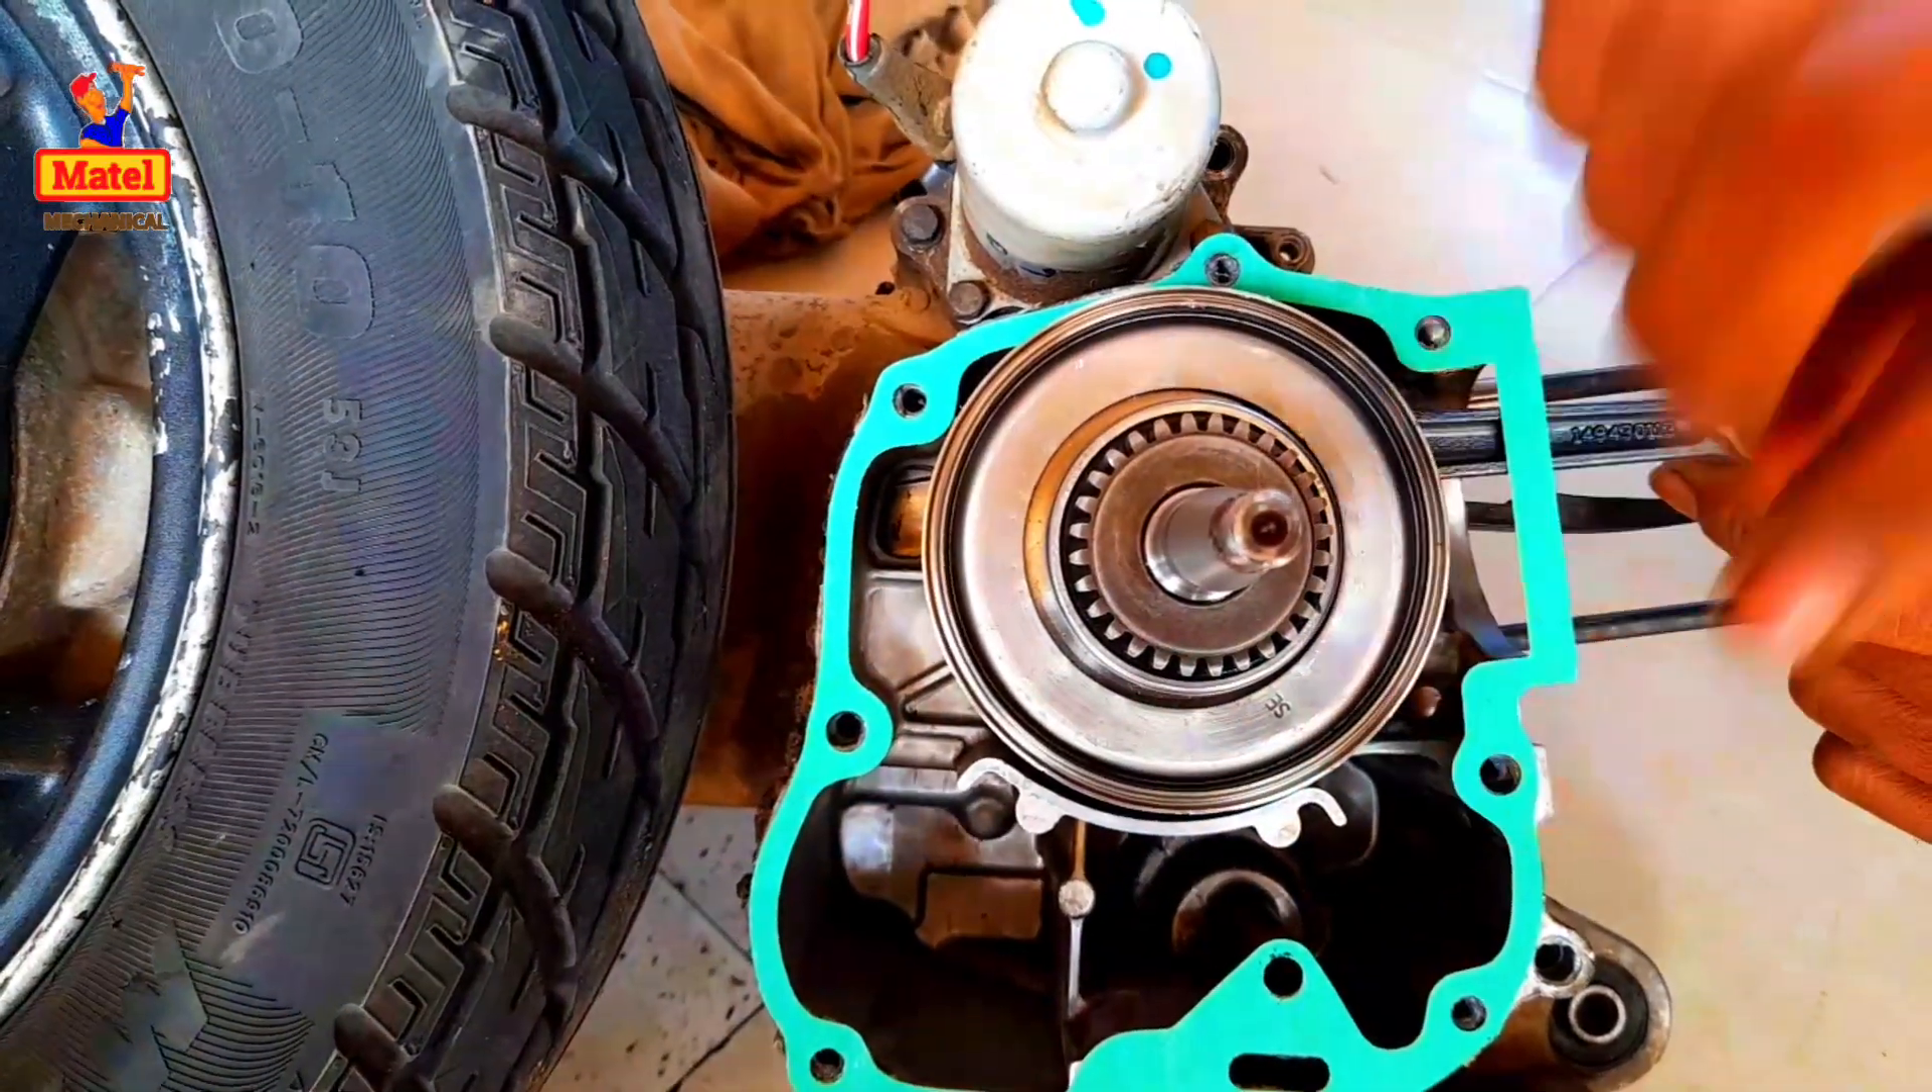तो गाइज मैंने ये packing लगा दिया है आप देख सकते हो पेकिंग में लगा दिया है।